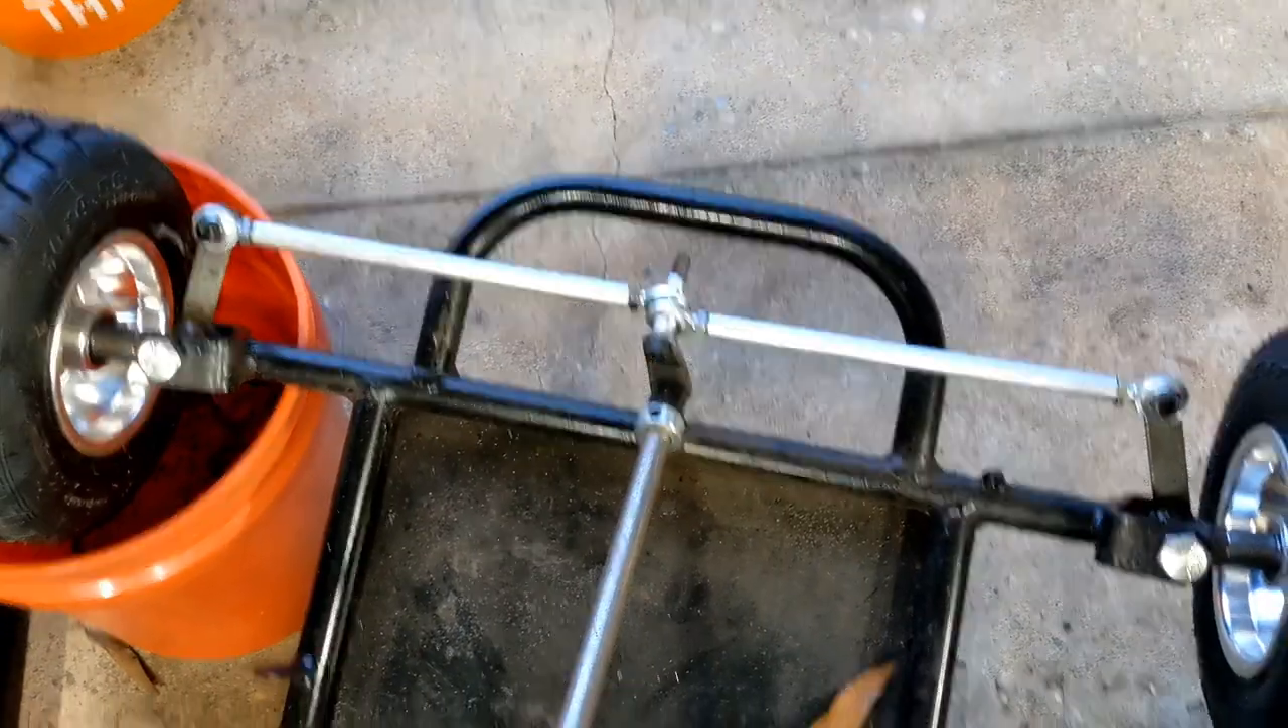It's a great wheel but let's go on down here to the tie rods and there they are all installed.